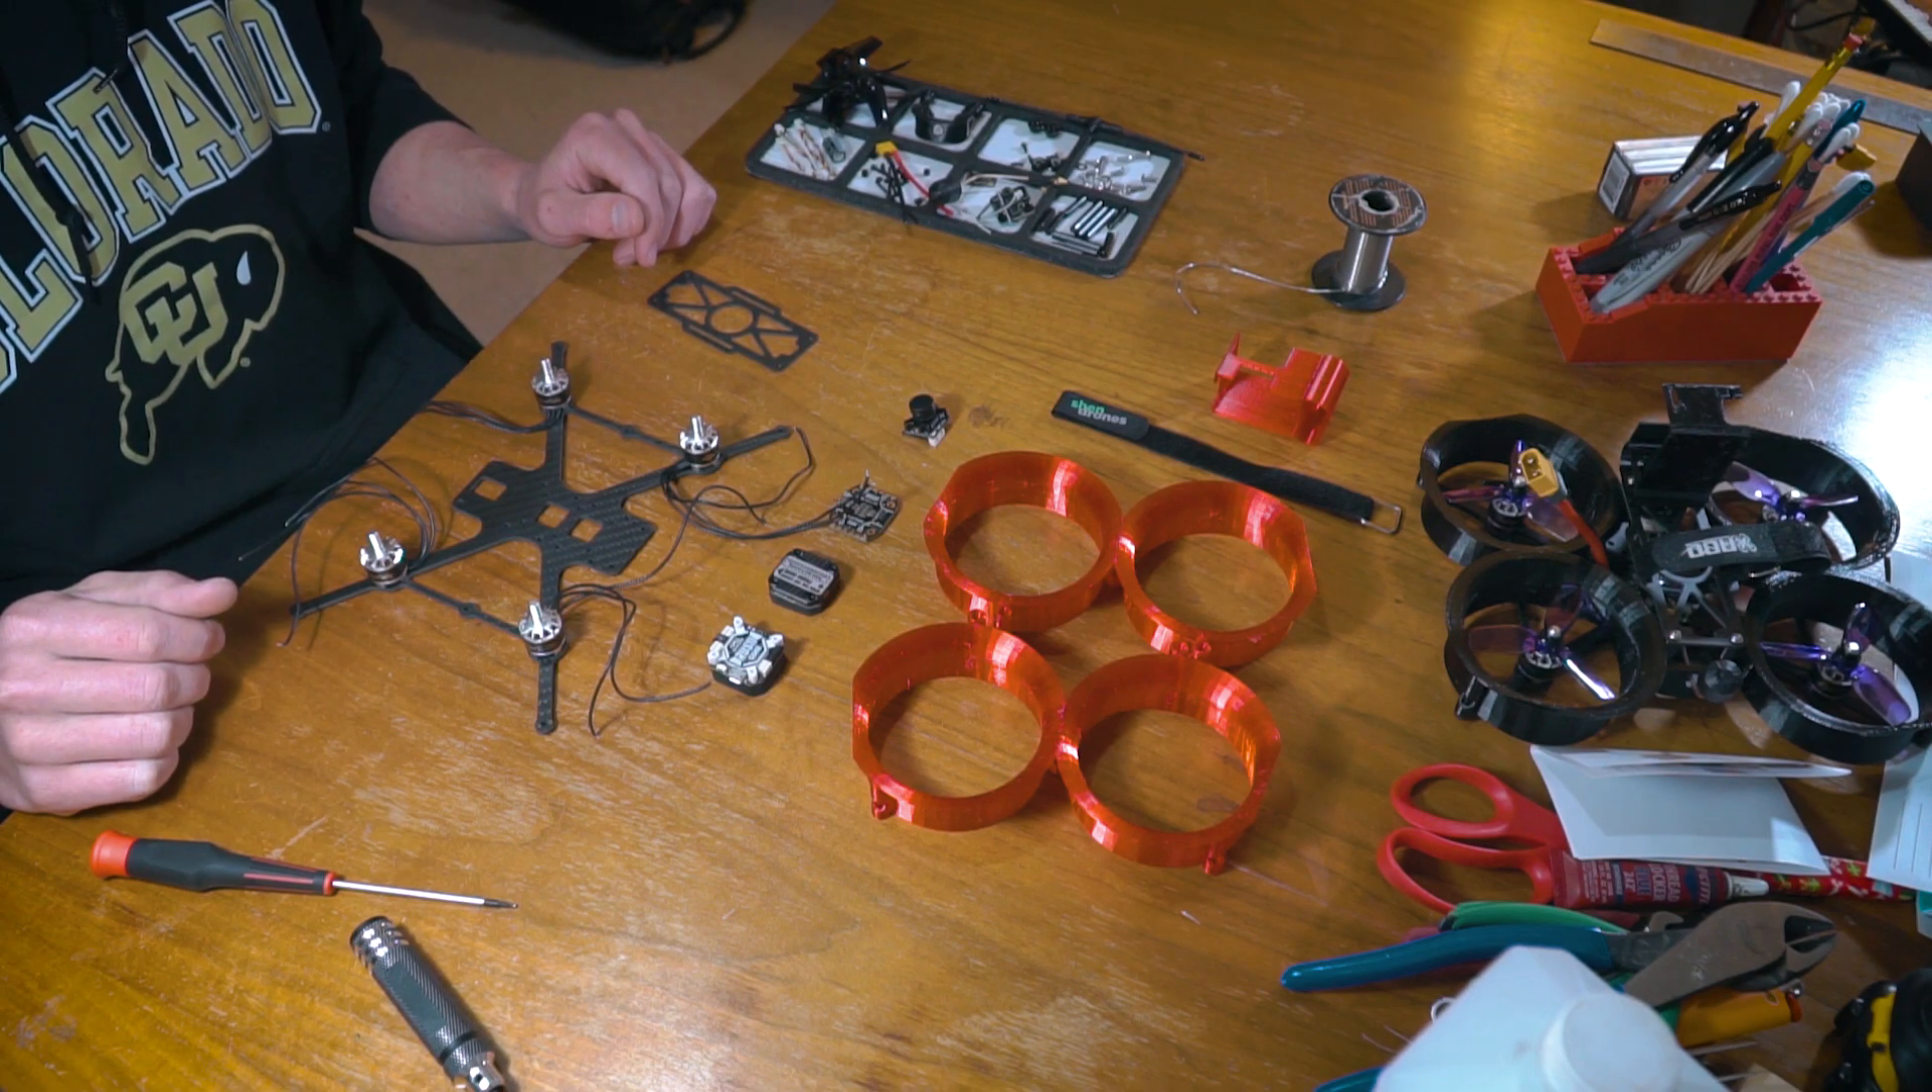Alright guys, so as you can see I have continued and put all four motors on.